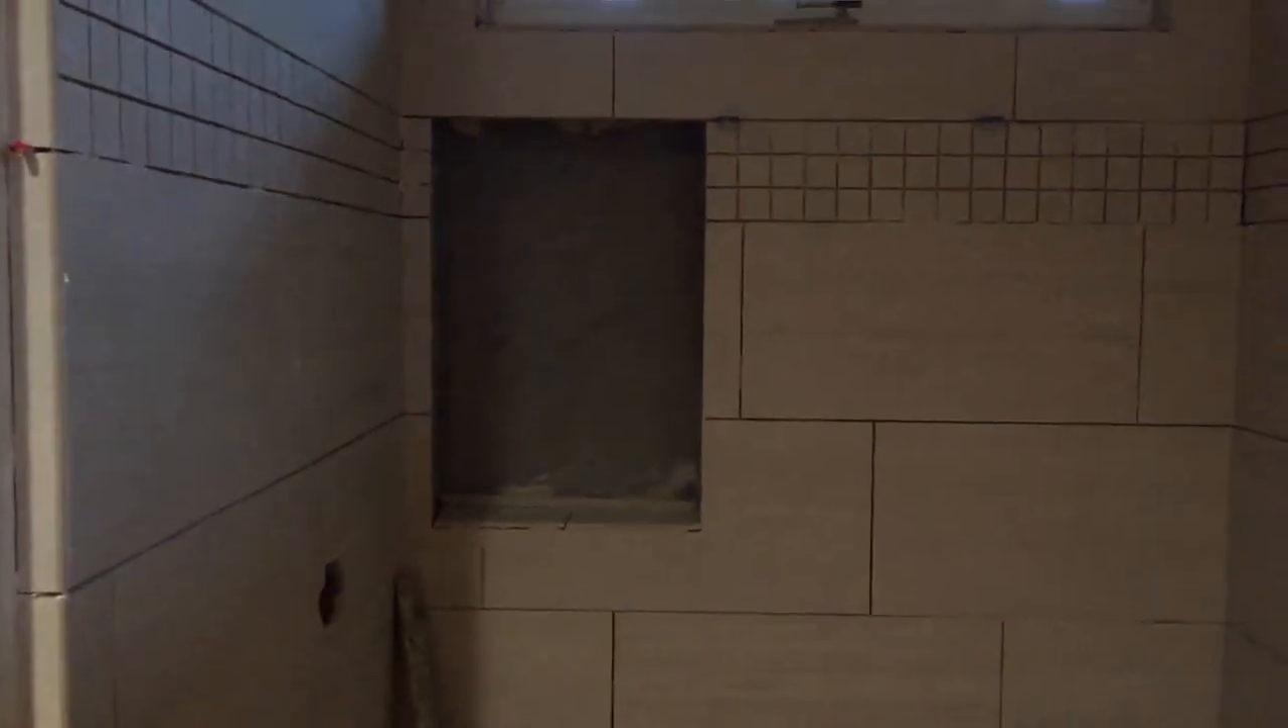The shower is just about finished being tiled. That niche there will get finished up today.